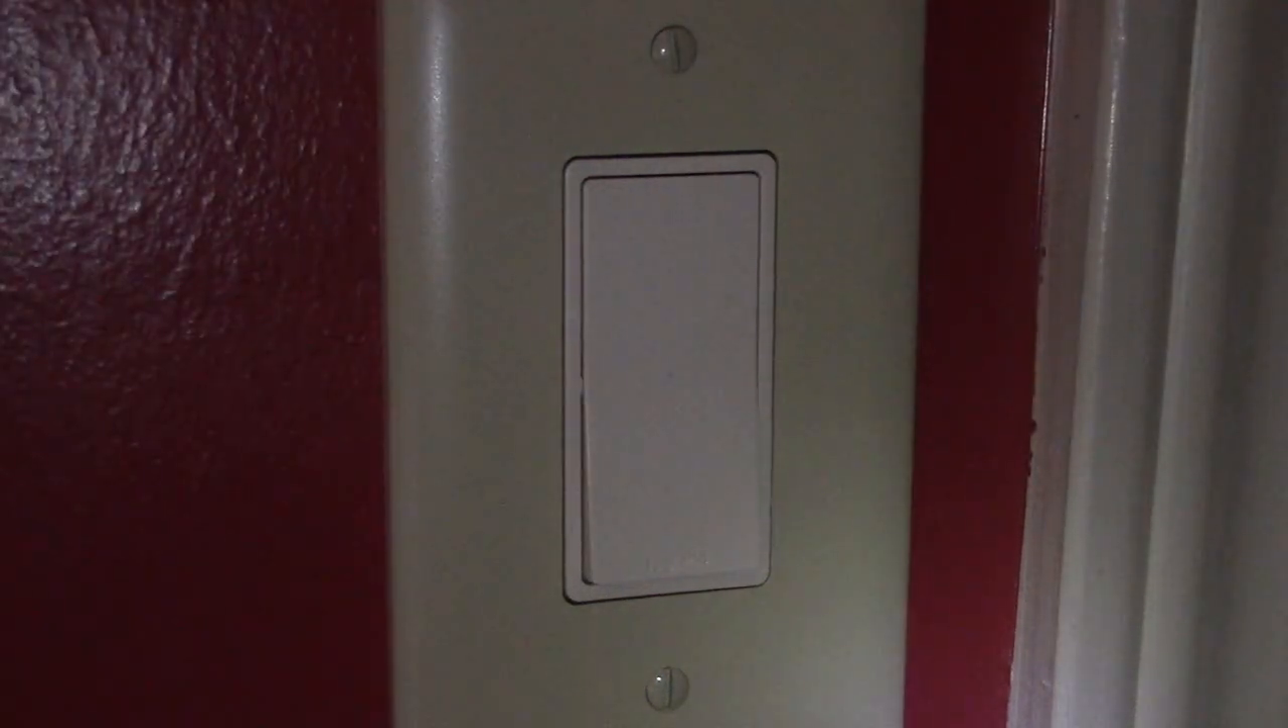And then I install my cover plate. And voila, we're finally finished.